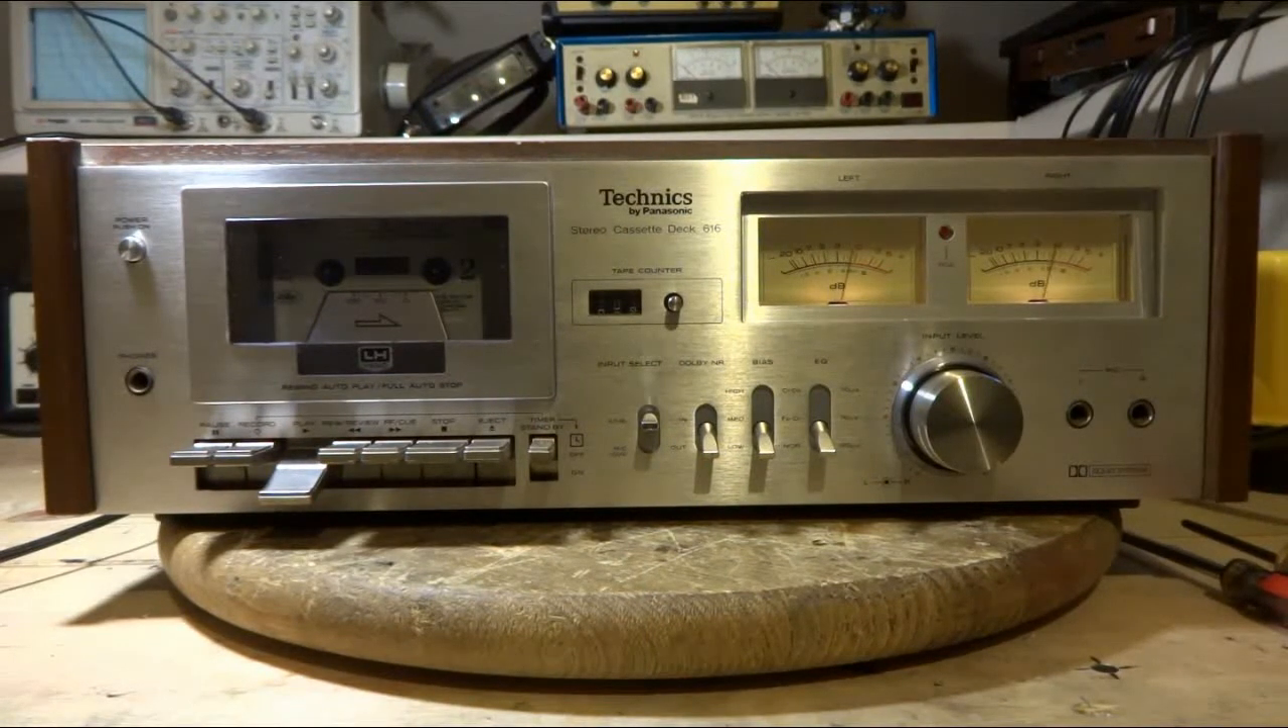I got this deck back together. And got tape in. And it's playing fine.